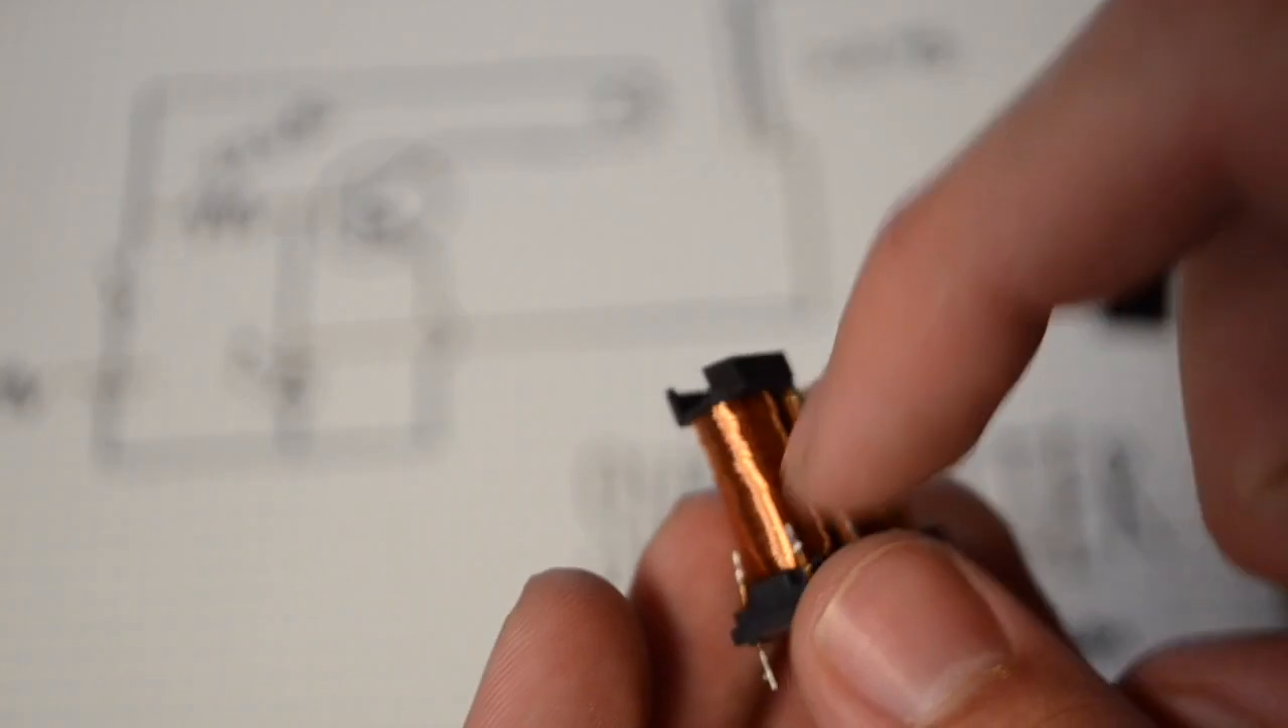As you can see, I have successfully removed that coil.